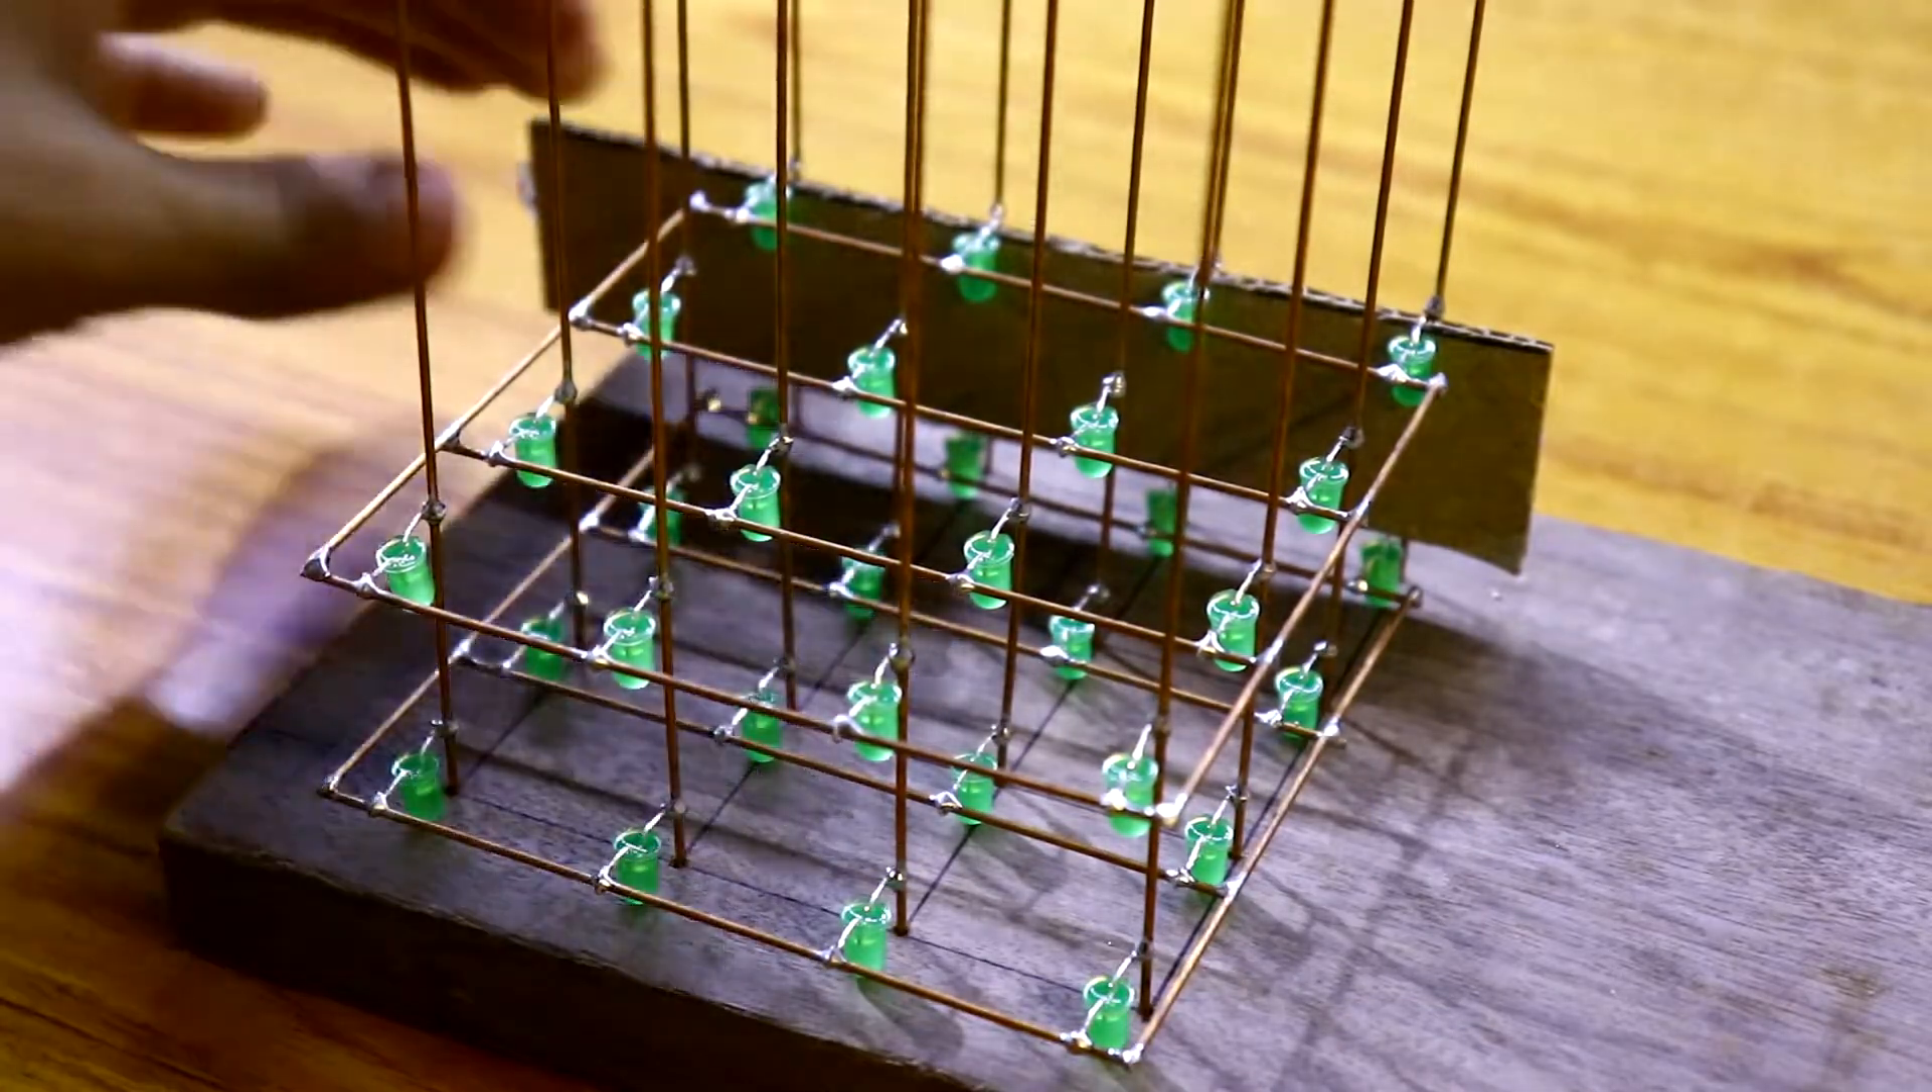So like this i have completed the layer one and layer two soldering.